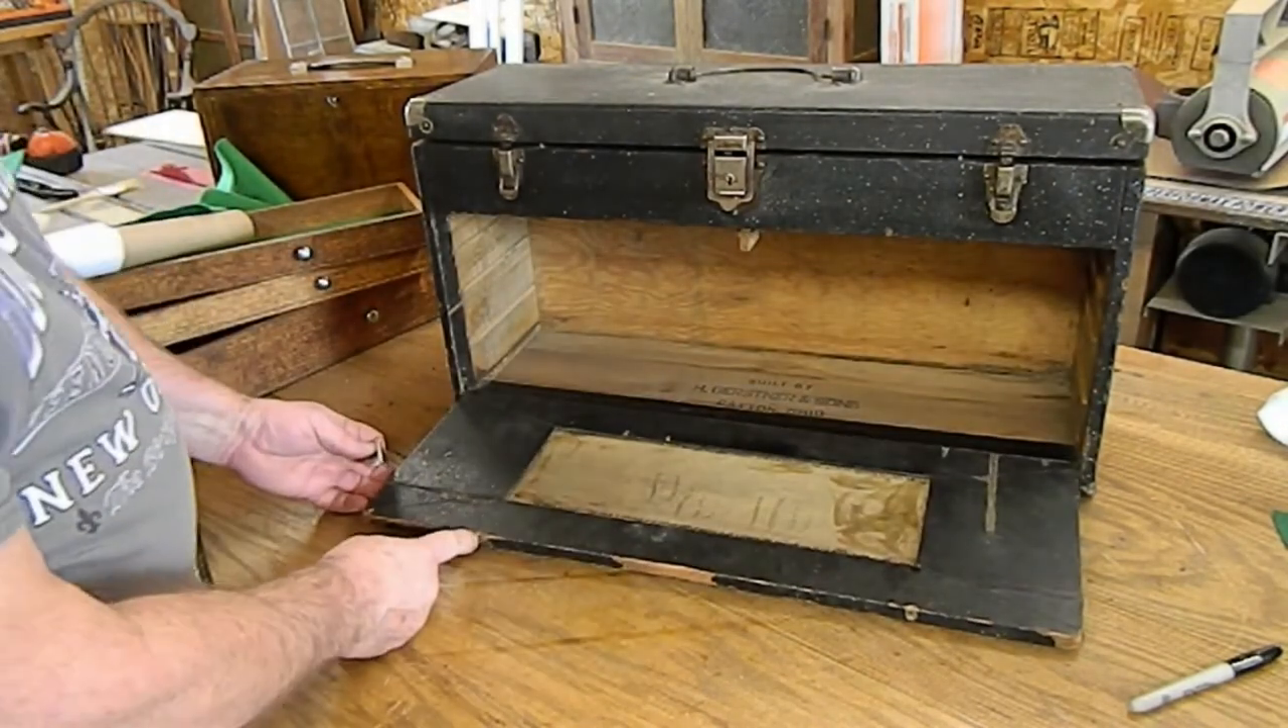The drawers aren't in, so it's going to fall back a little further.